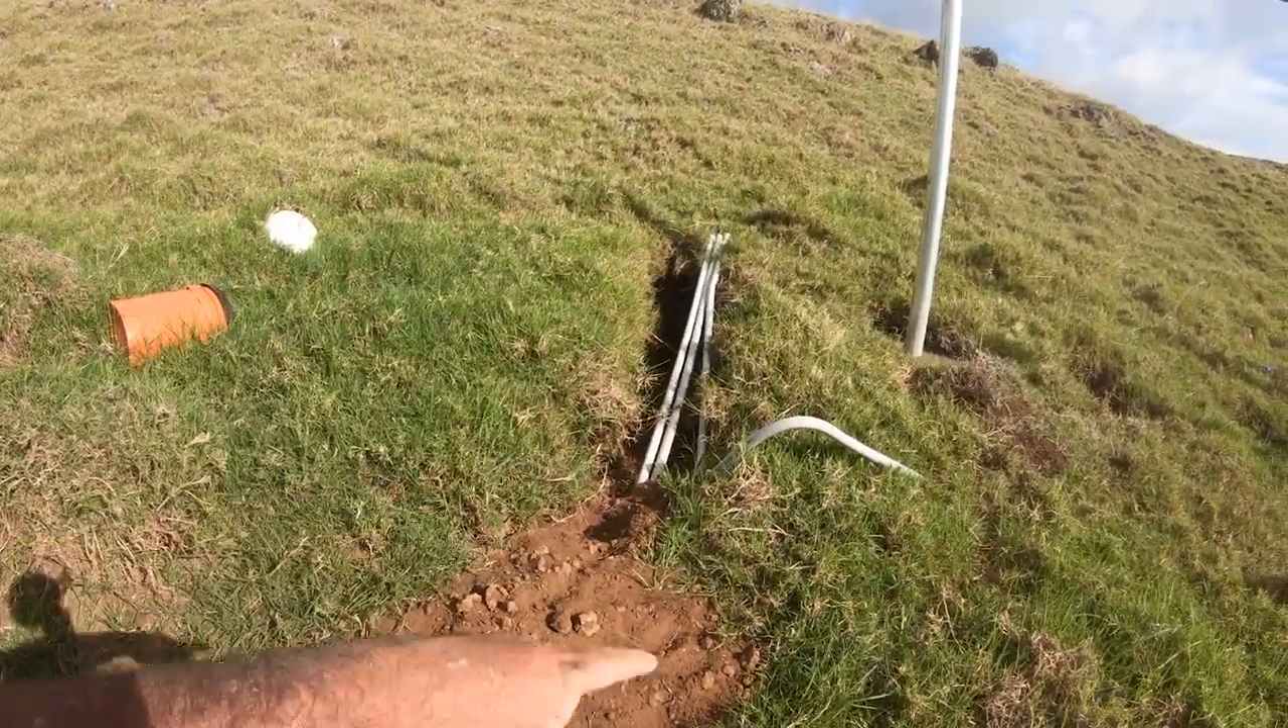See, here's all the conduit. I got to finish covering up this pipe.